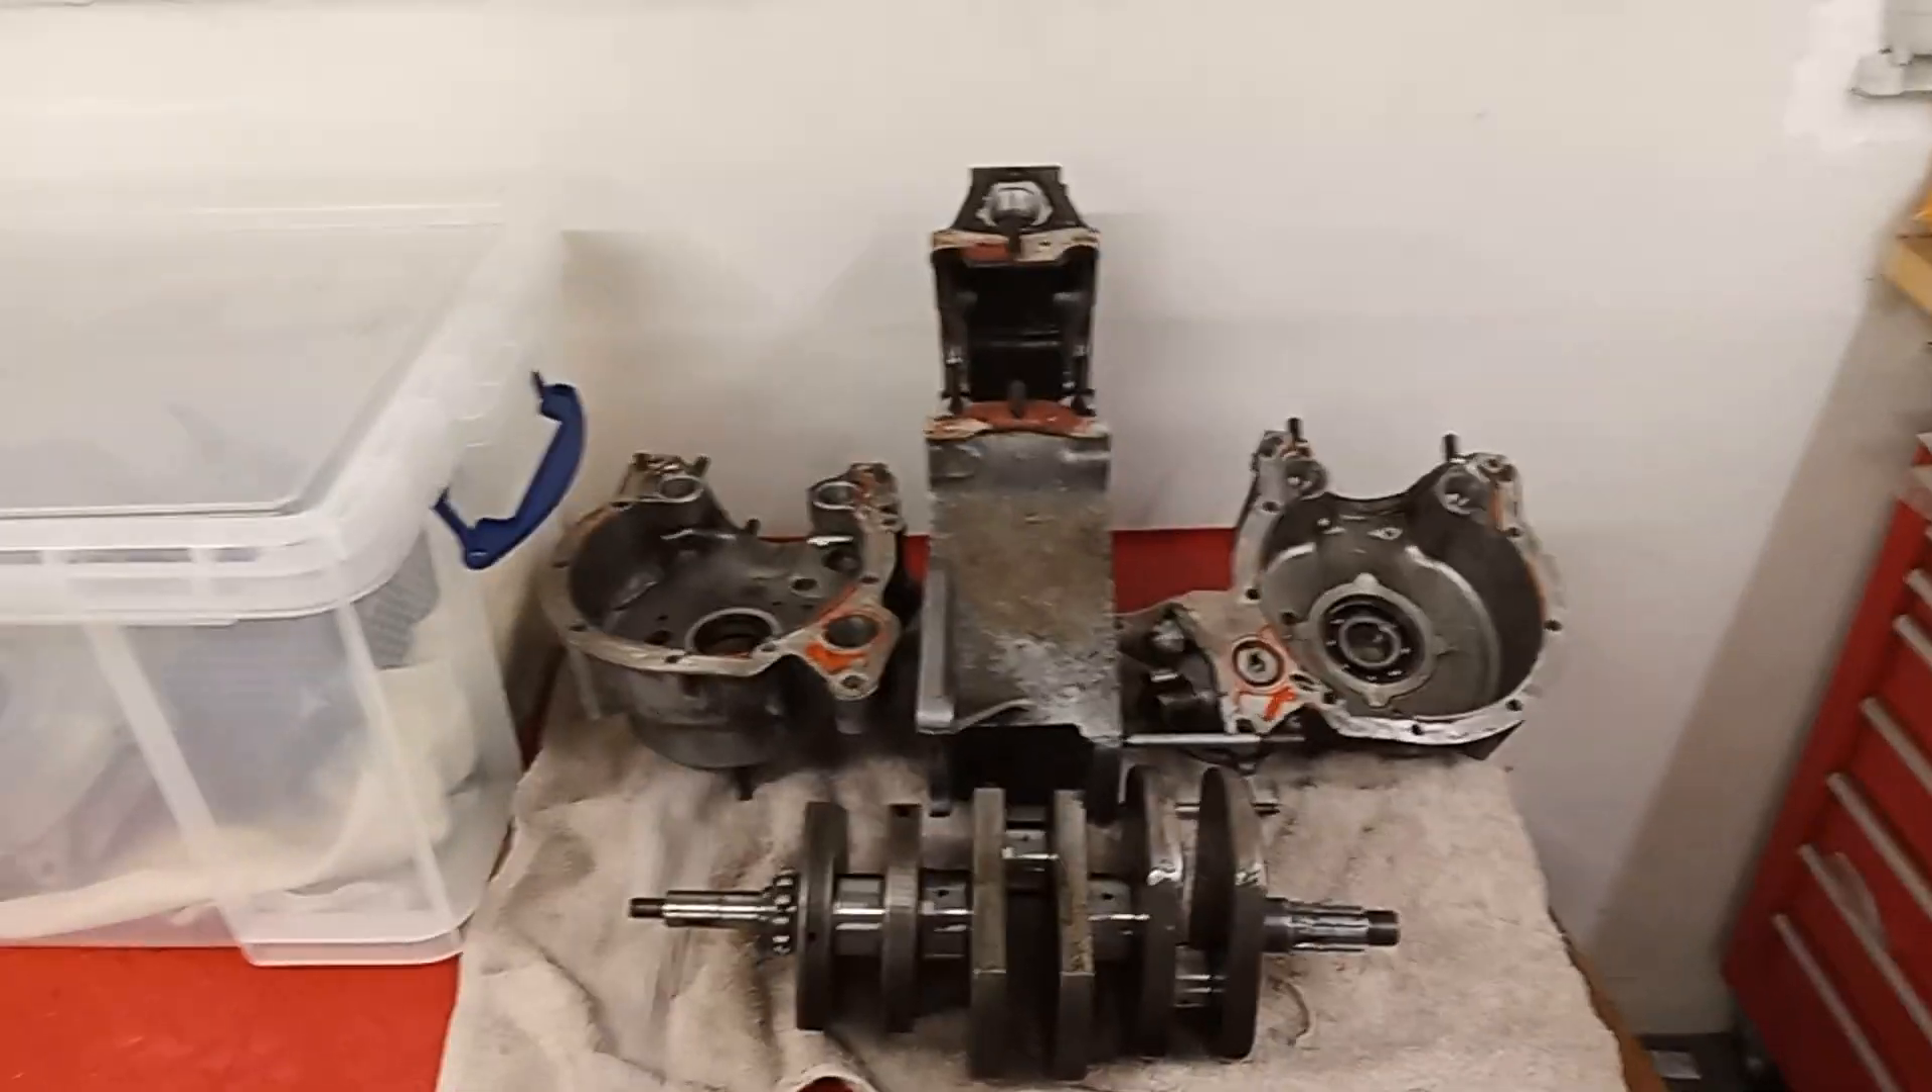Okay and these are the last bits the crank cases and the crankshaft so everything's taken apart now ready for inspection.